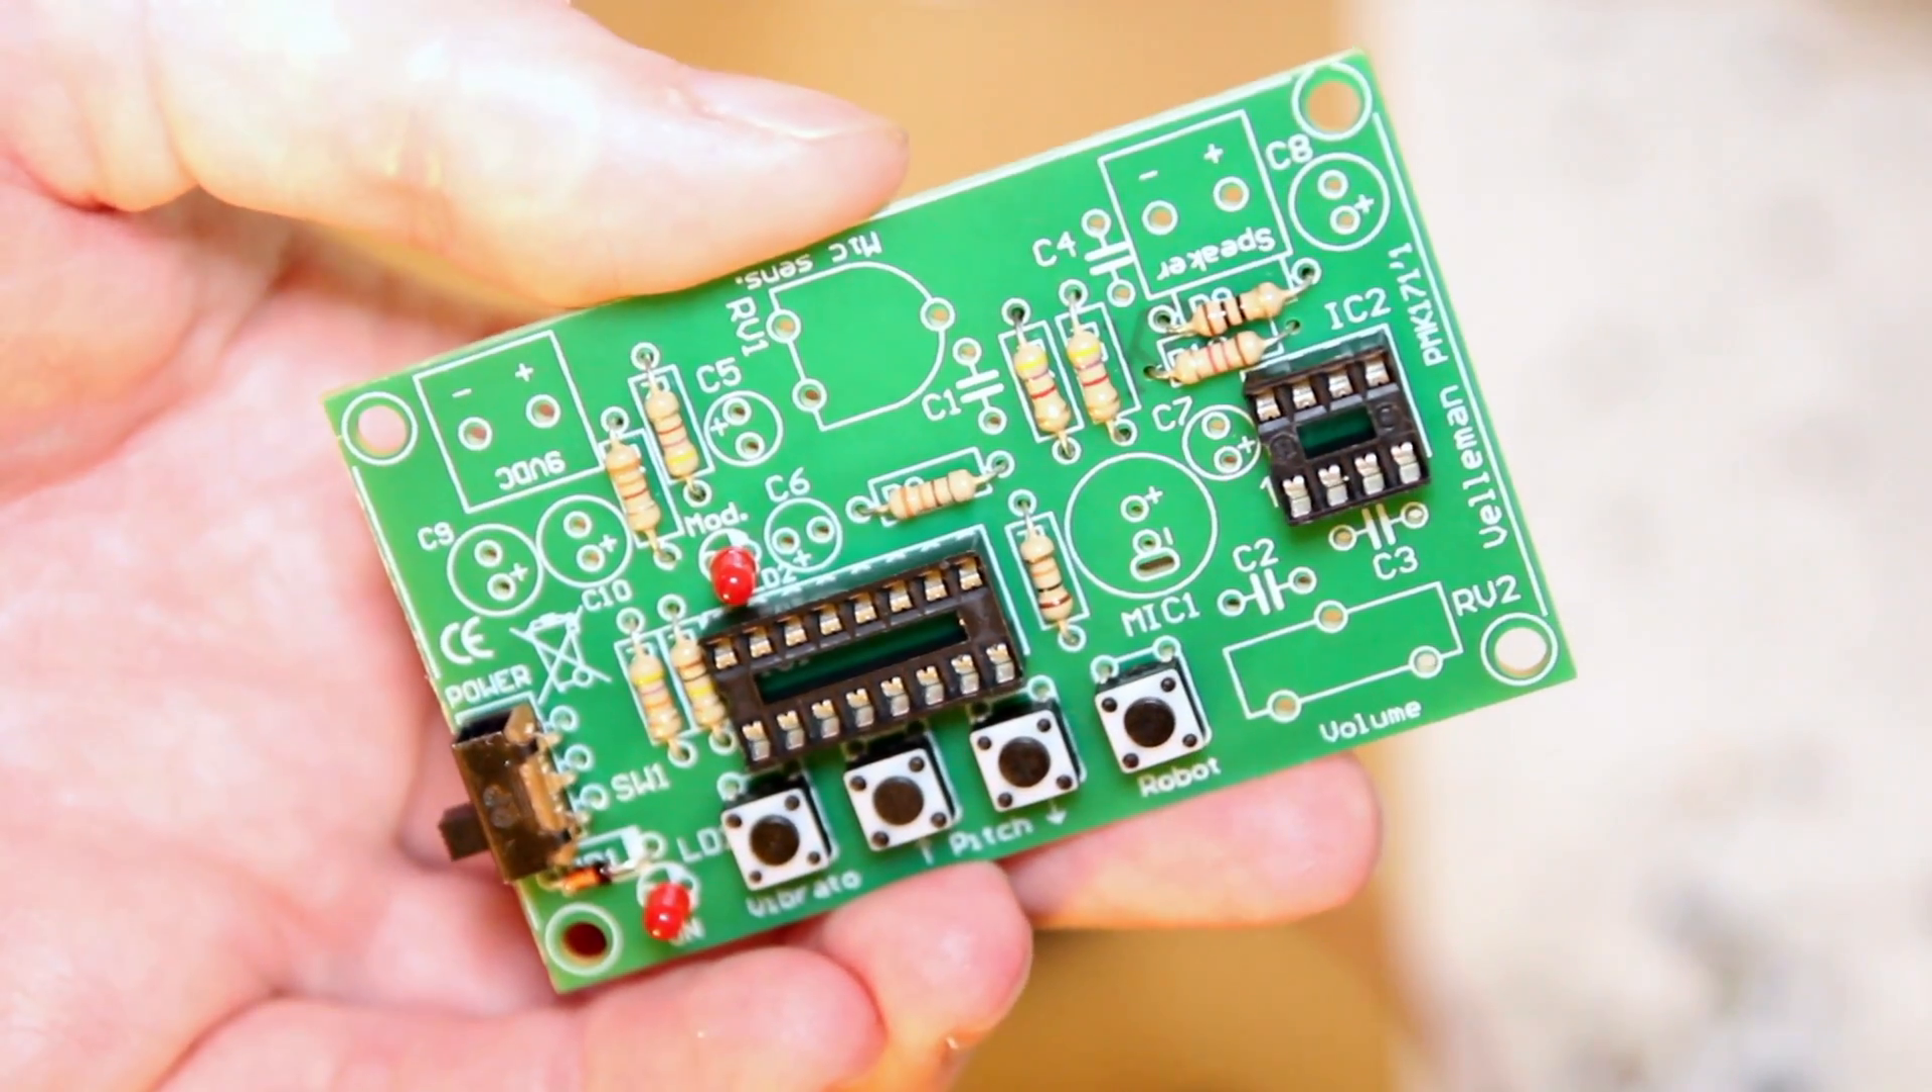And now I've soldered on the LEDs which is going to tell you when the circuit board is activated and also there's a light which flickers when the microphone is activated.